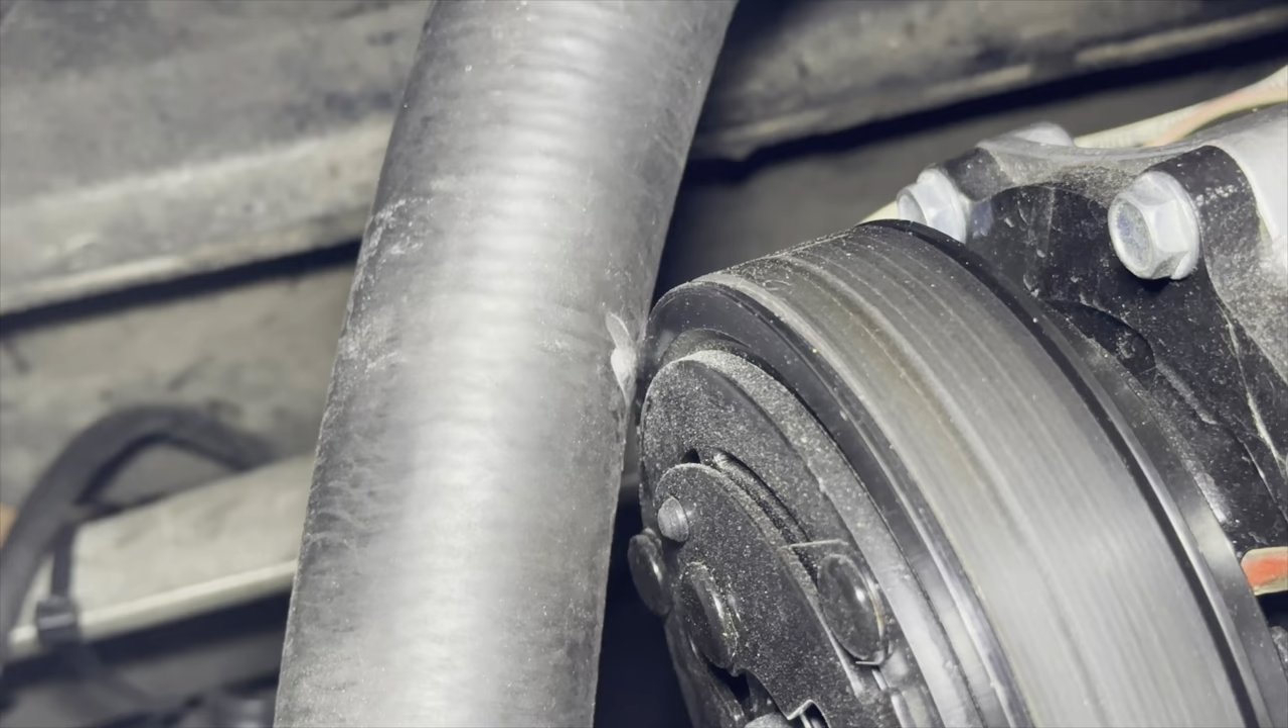This hose is extremely close to the AC compressor.